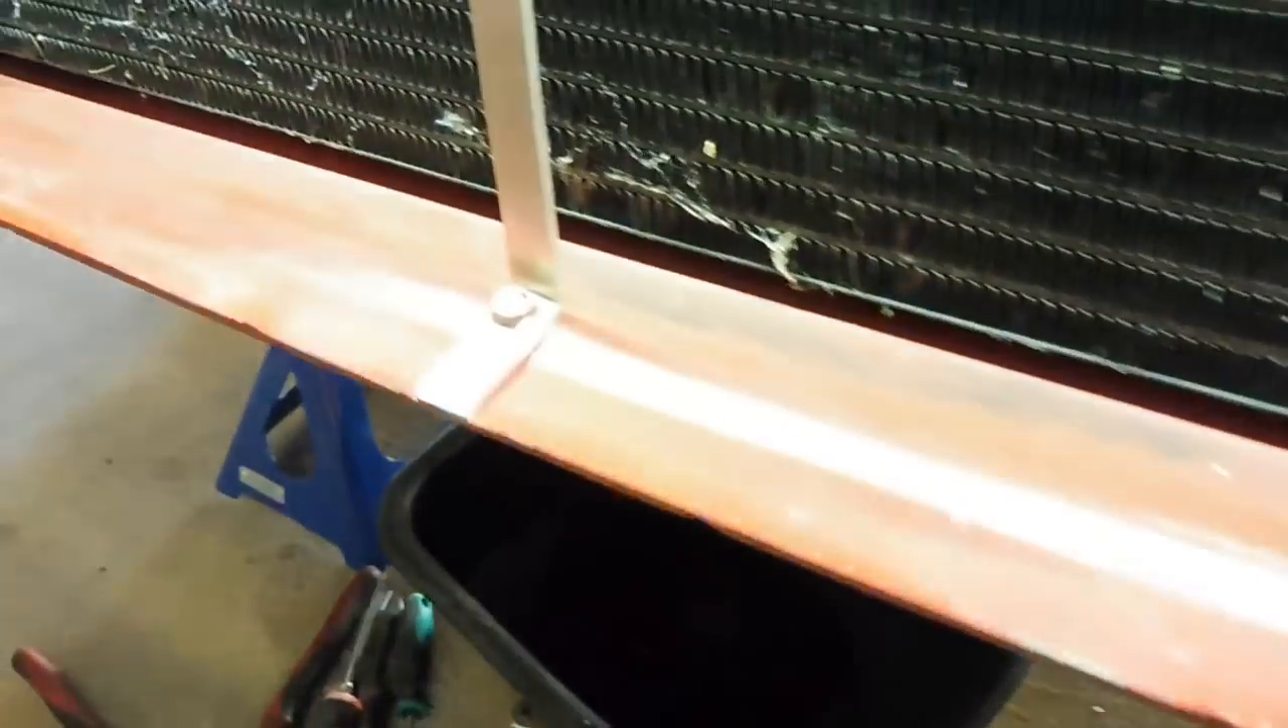Okay guys i got the first bracket made up put in so i know what i'm doing now is to make two more.